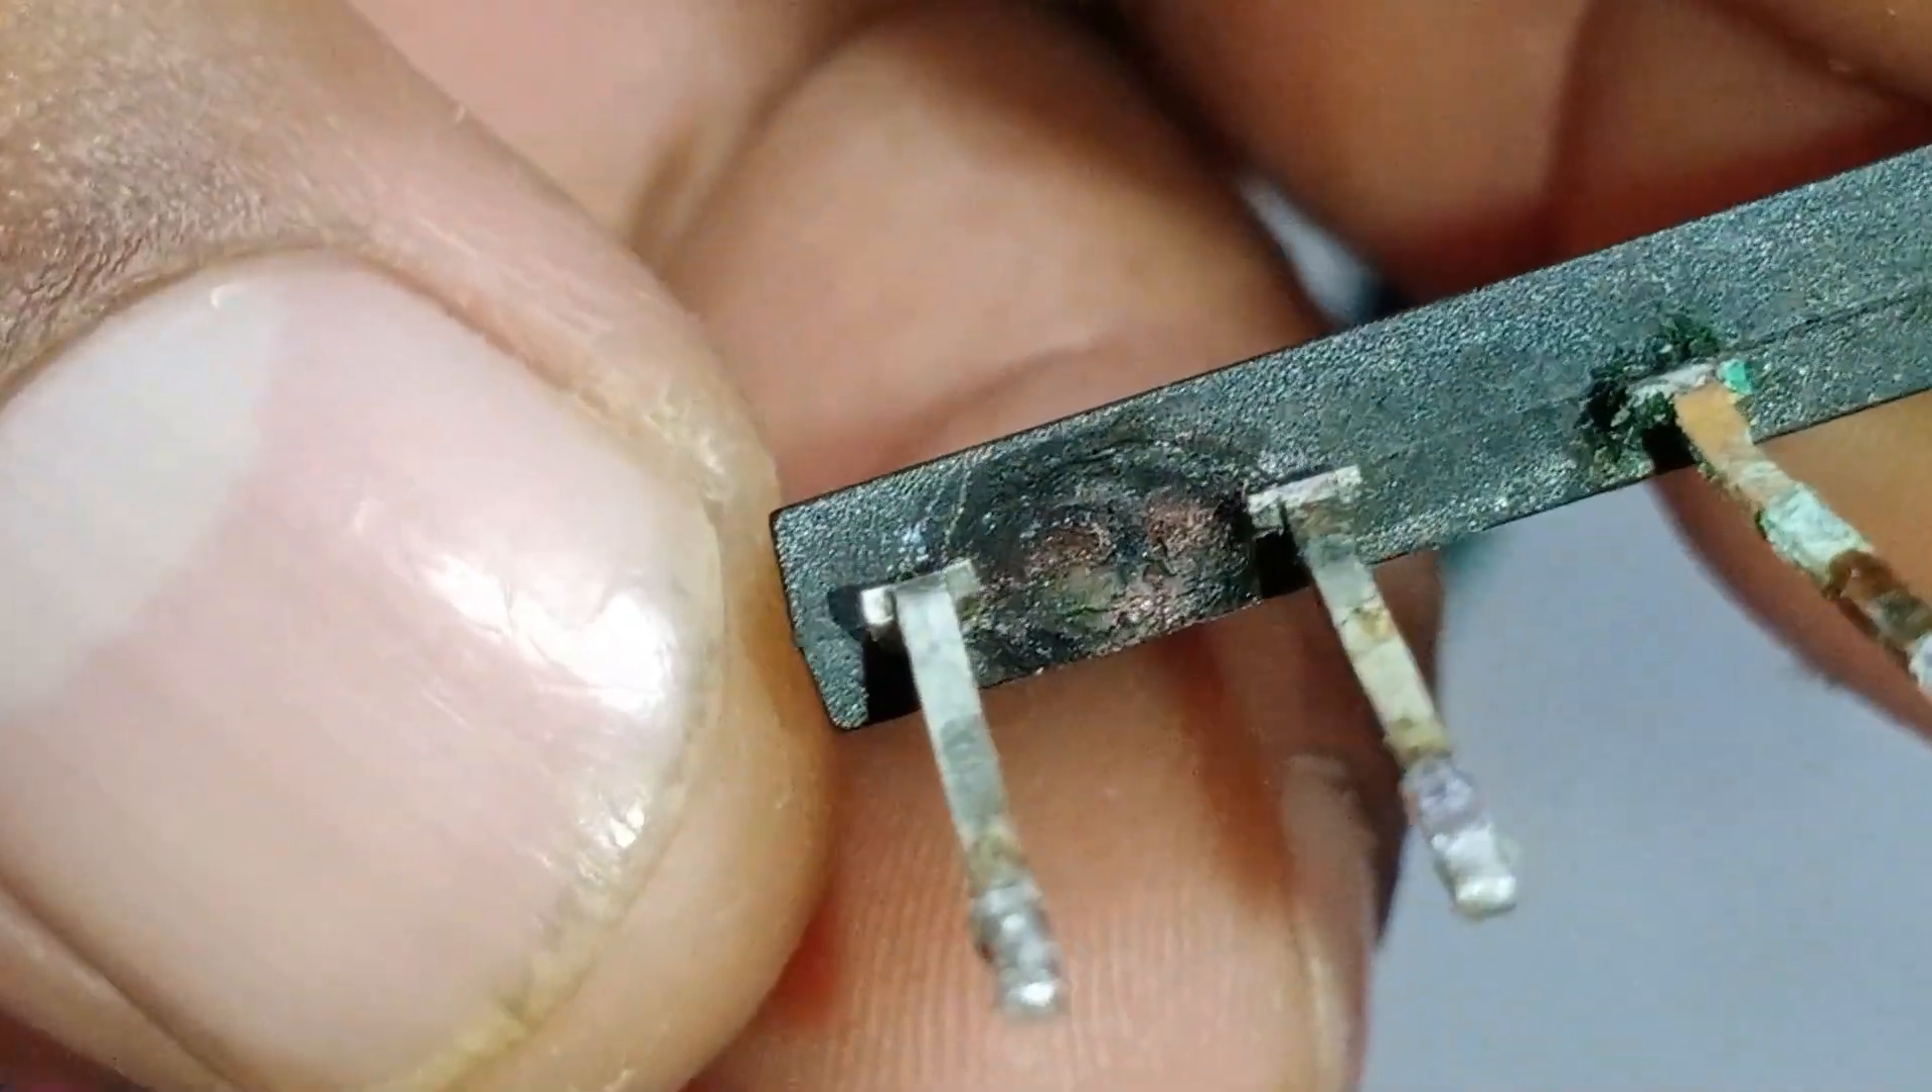I have removed the rectifier from the circuit board.